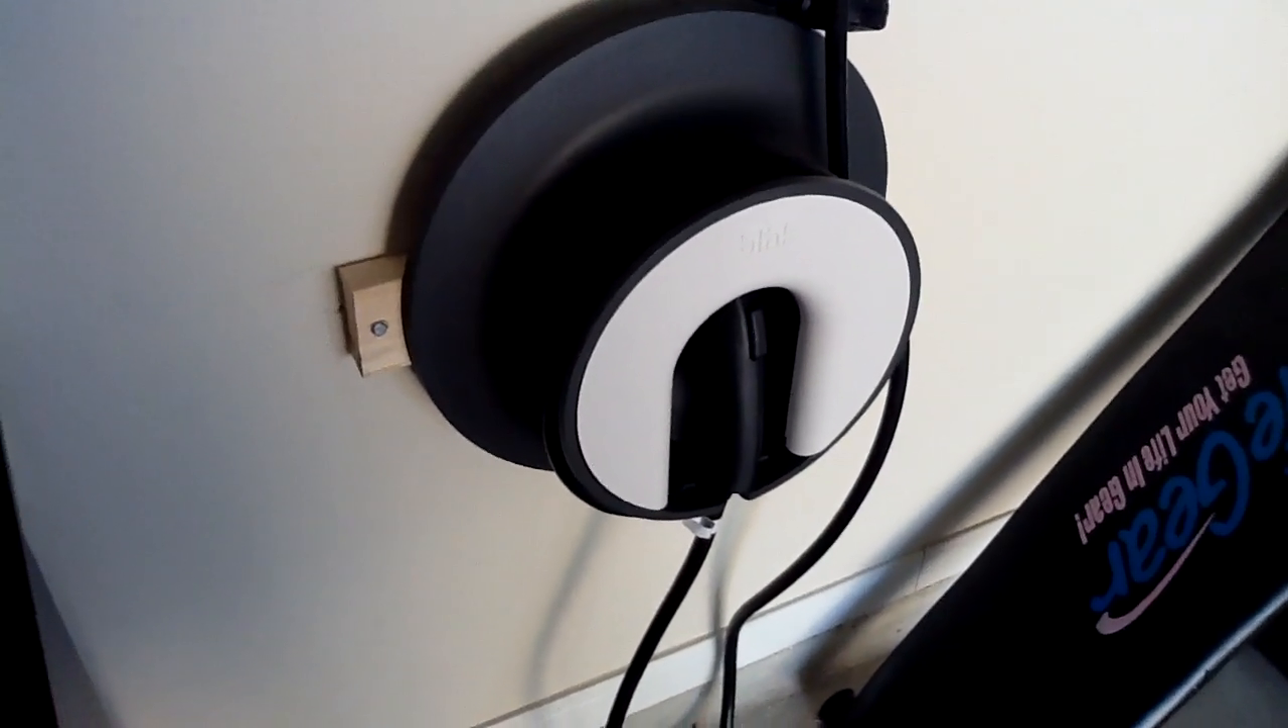I've got the blink level 2 charger up on the wall. As you can see there's a little bit of overhang with the 2x4s that I used as a mounting bracket.